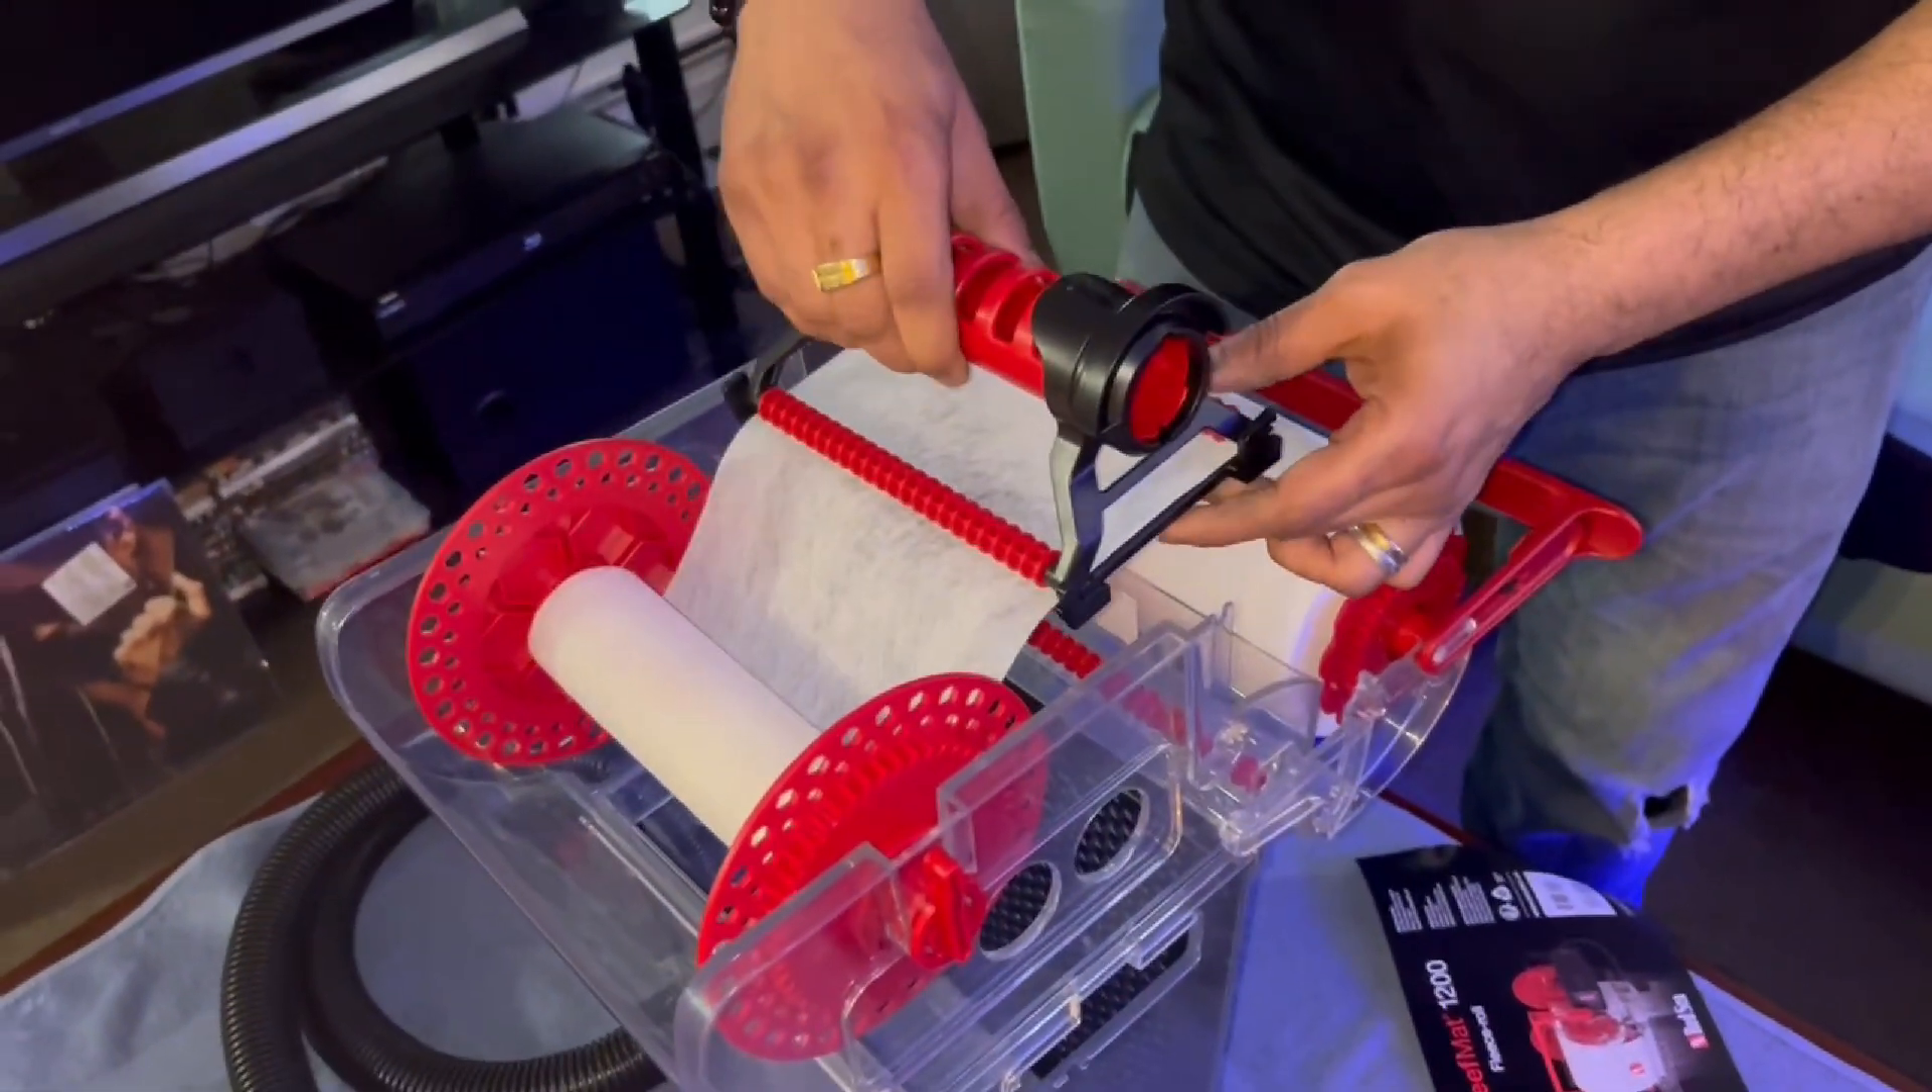So we have now seated reef mat roller floss through the two spindles.